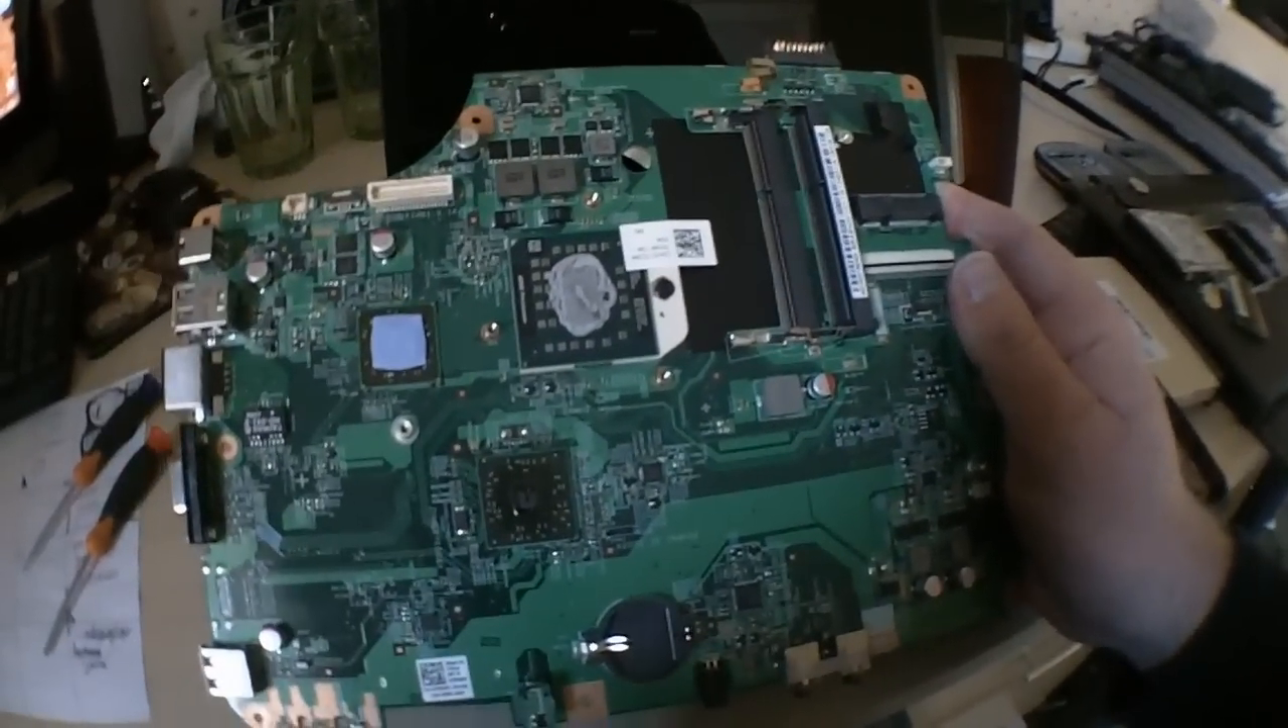So that's that's the motherboard out.